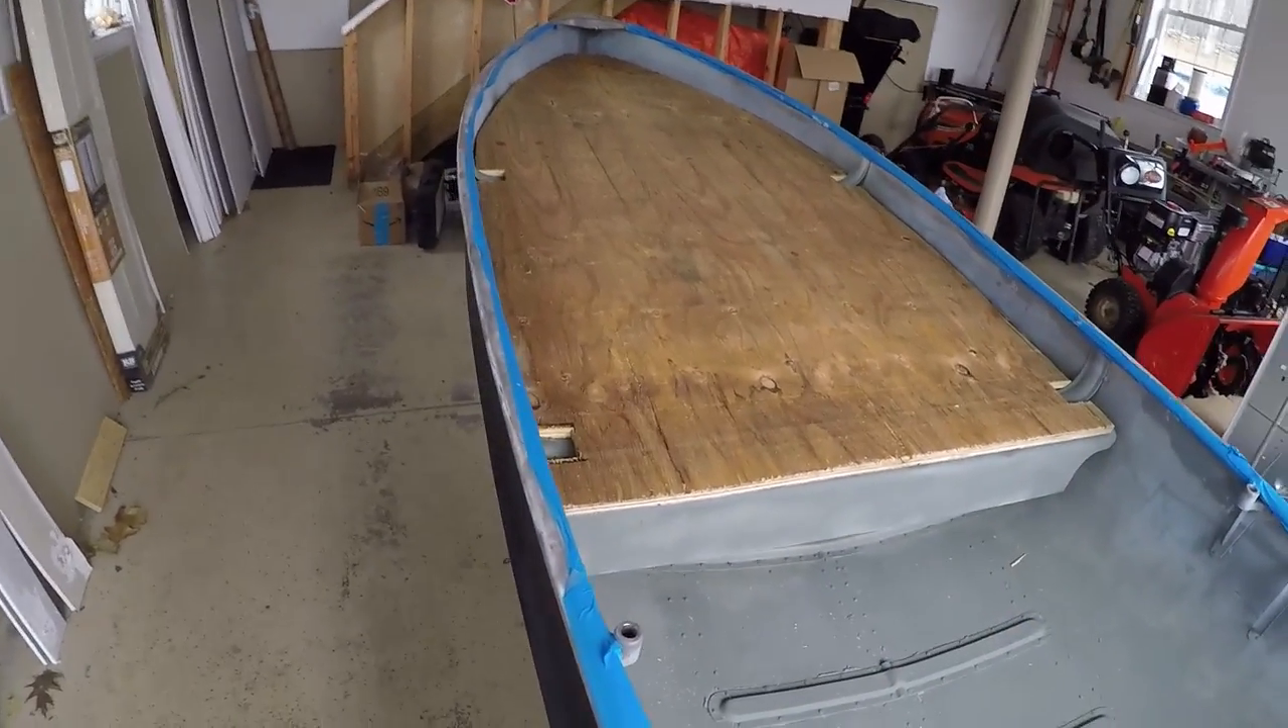So the boat's all decked out almost two-thirds of the boat there's a deck on.